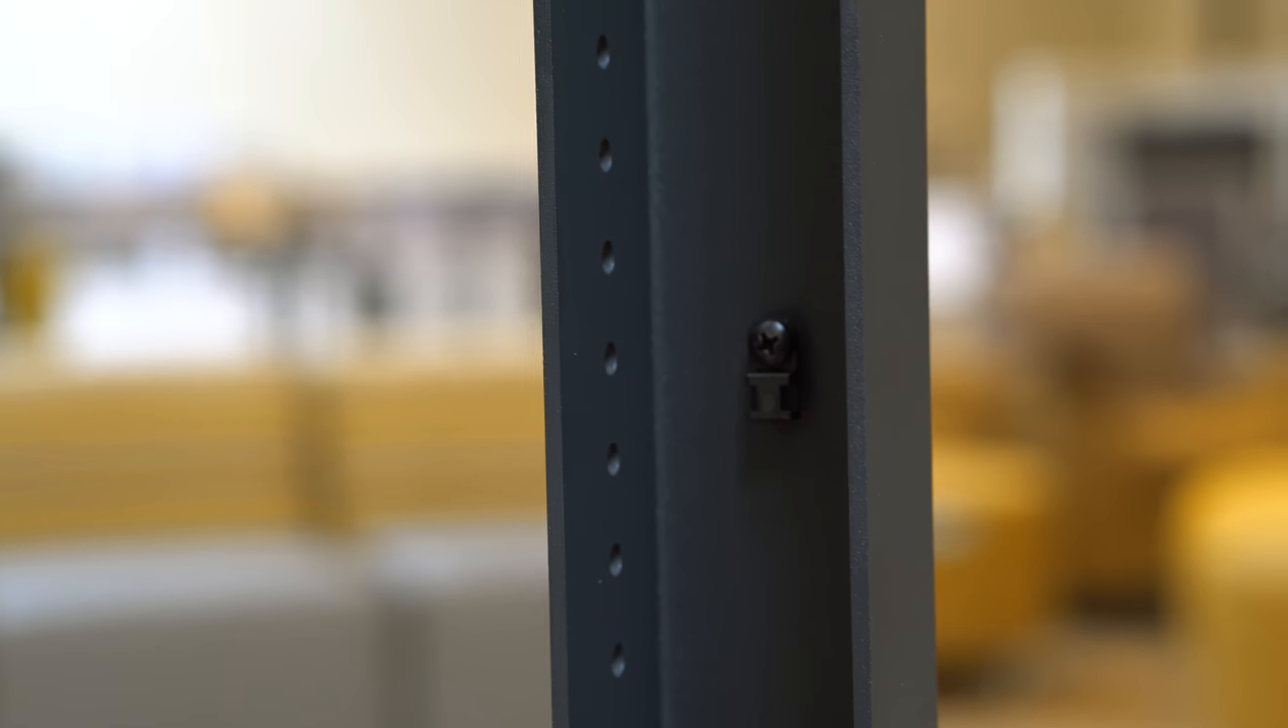We've already gone ahead and installed our zip tie mounts using a Phillips head screwdriver in the back of the vertical arm.